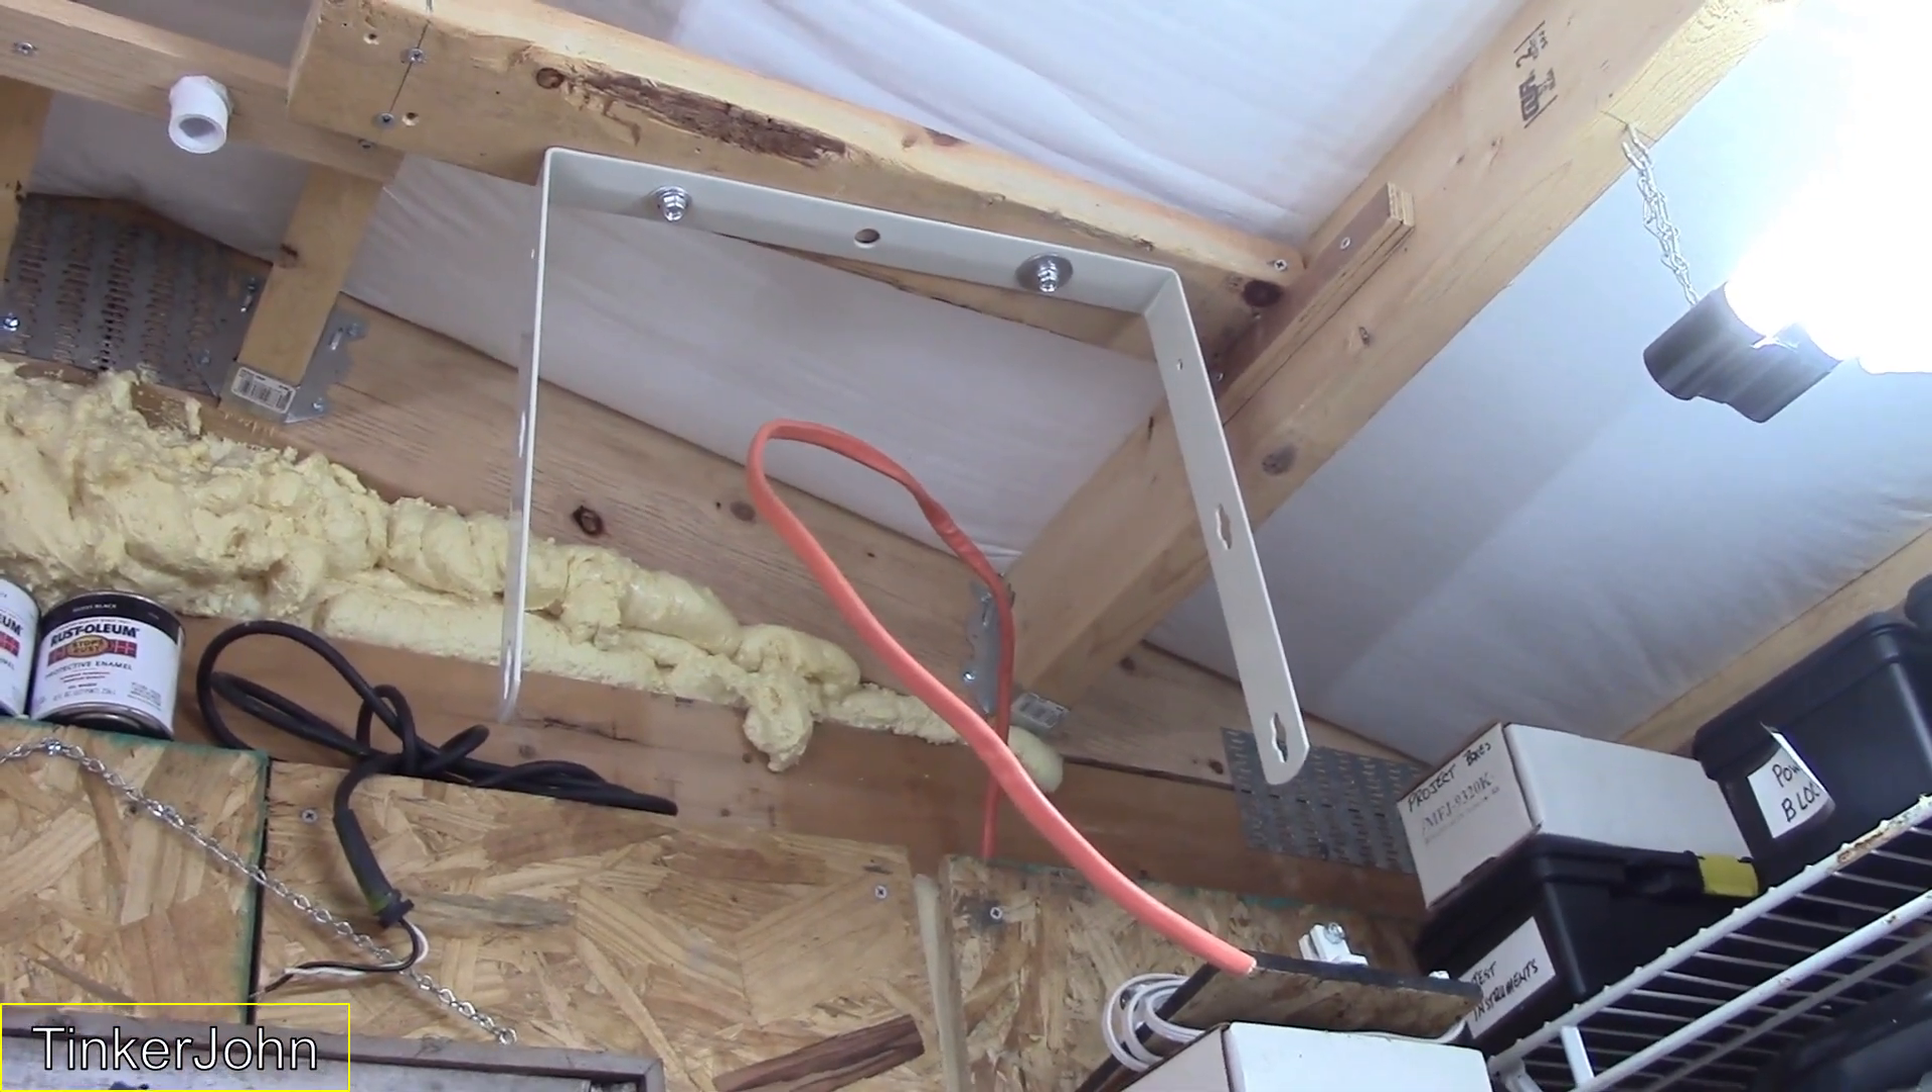The next thing you can see, the bracket is mounted and the instructions will tell you how far you need to get it away from the wall, from the ceiling and so forth.